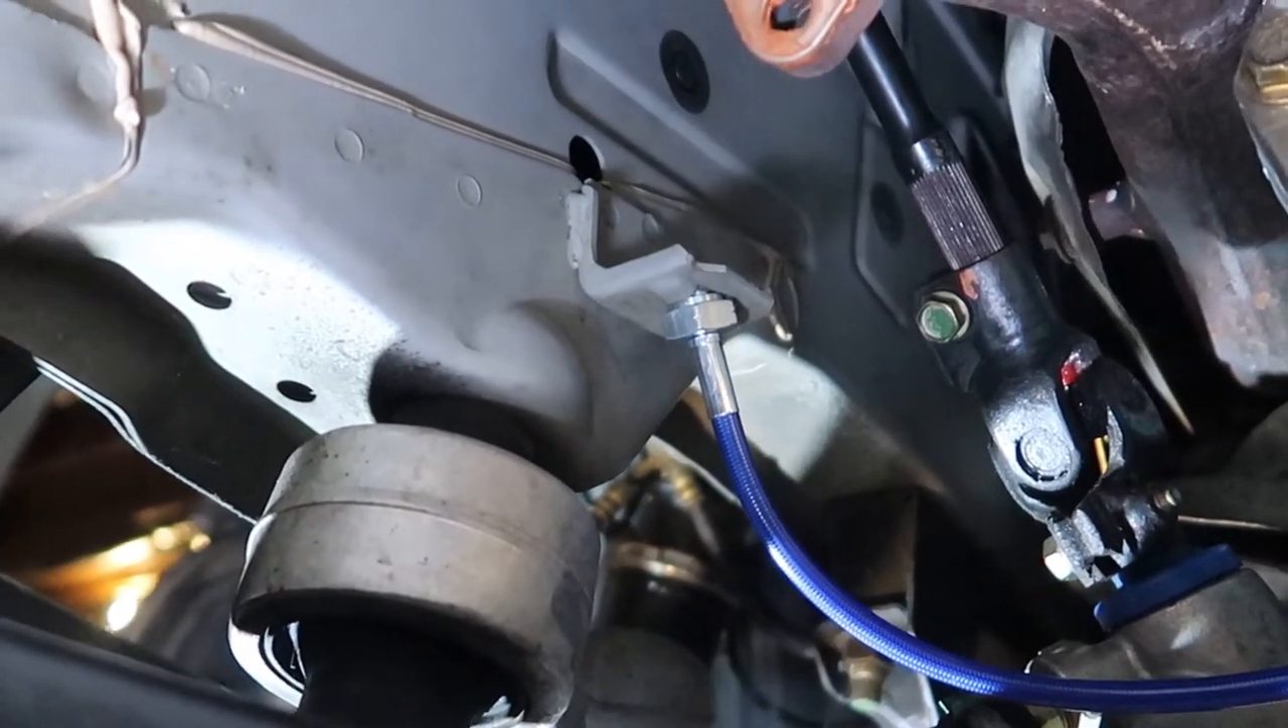And you're all set with this end of the steel braided line.